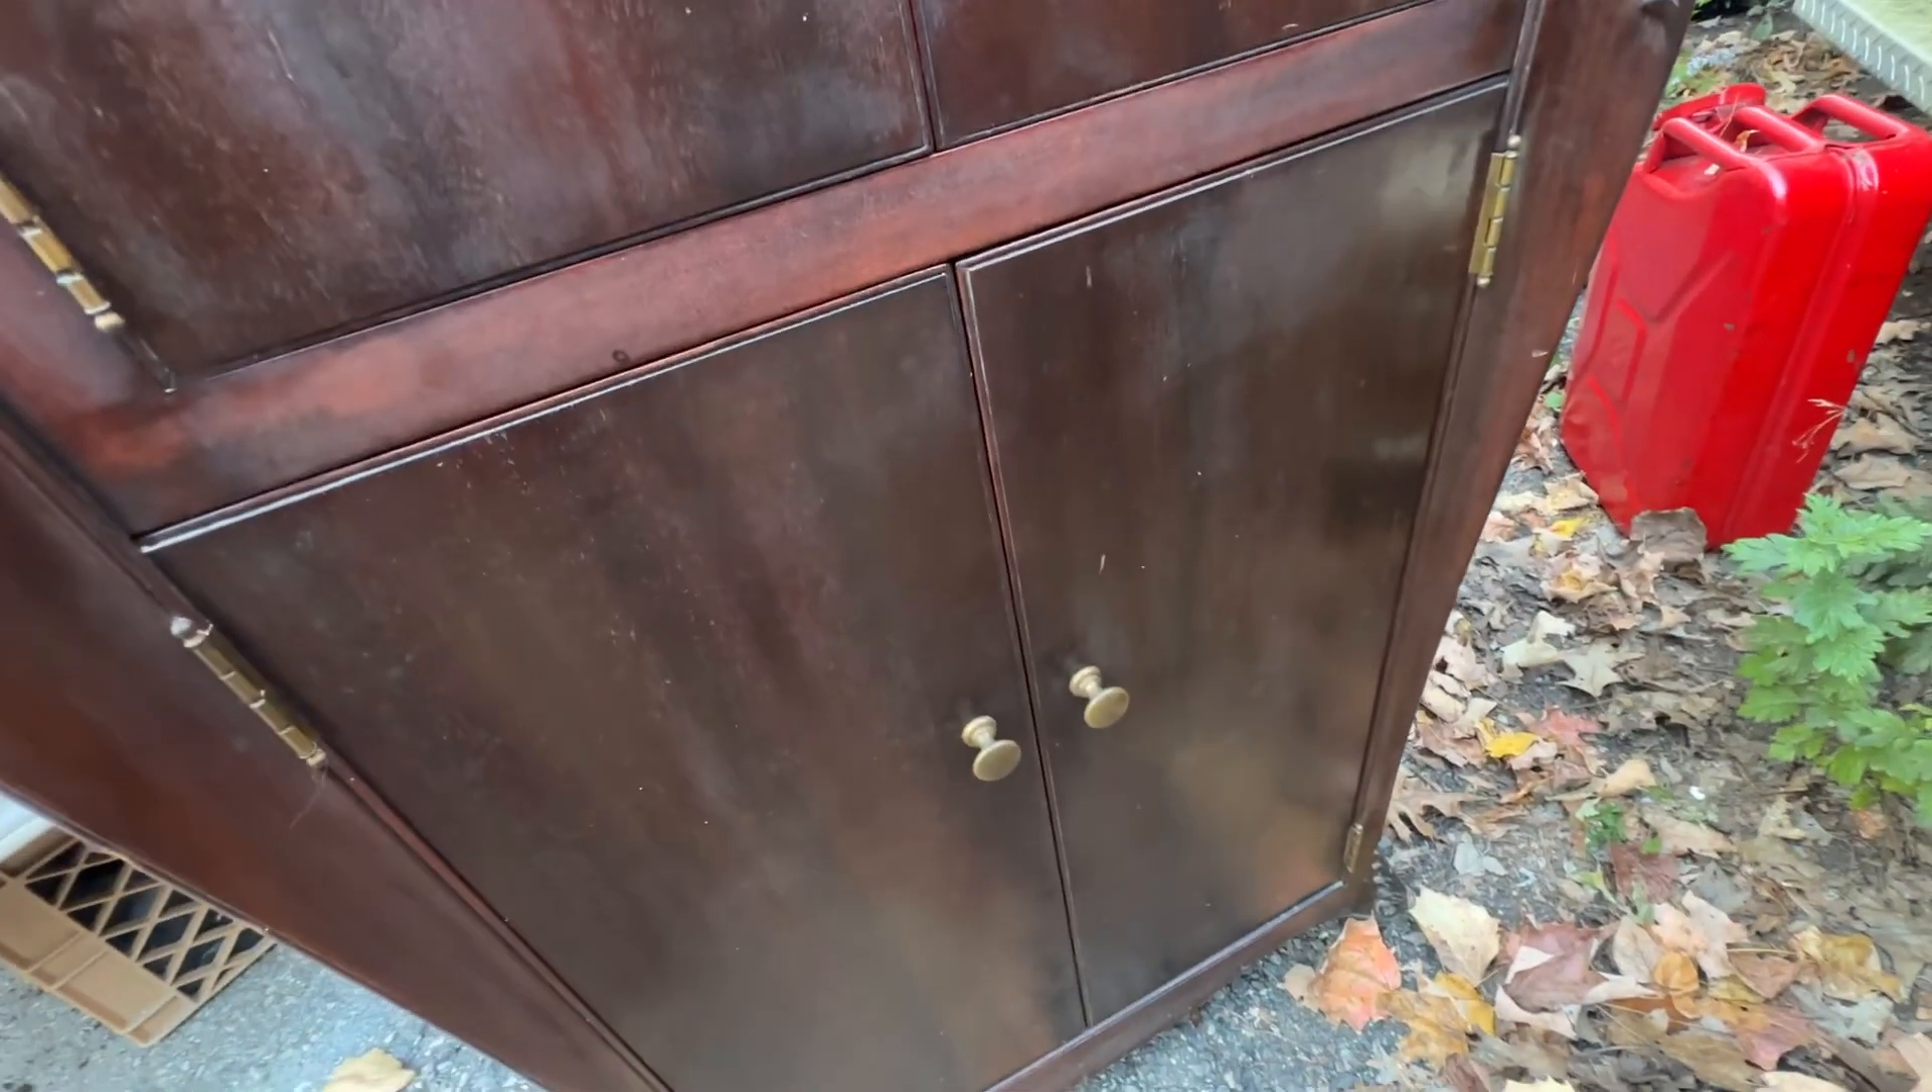Doors close nicely they're not all cockeyed.